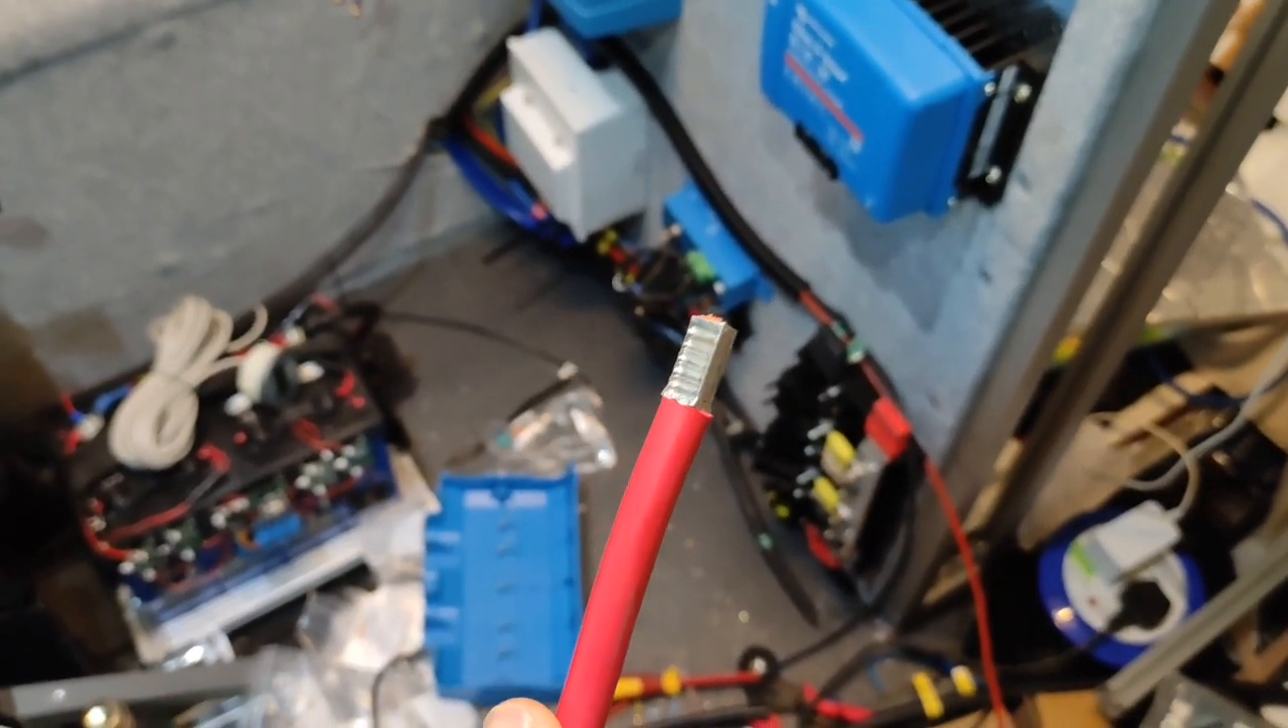So here we've got one of the feed cables for the inverter, and as you can see, we have added a ferrule to the end.